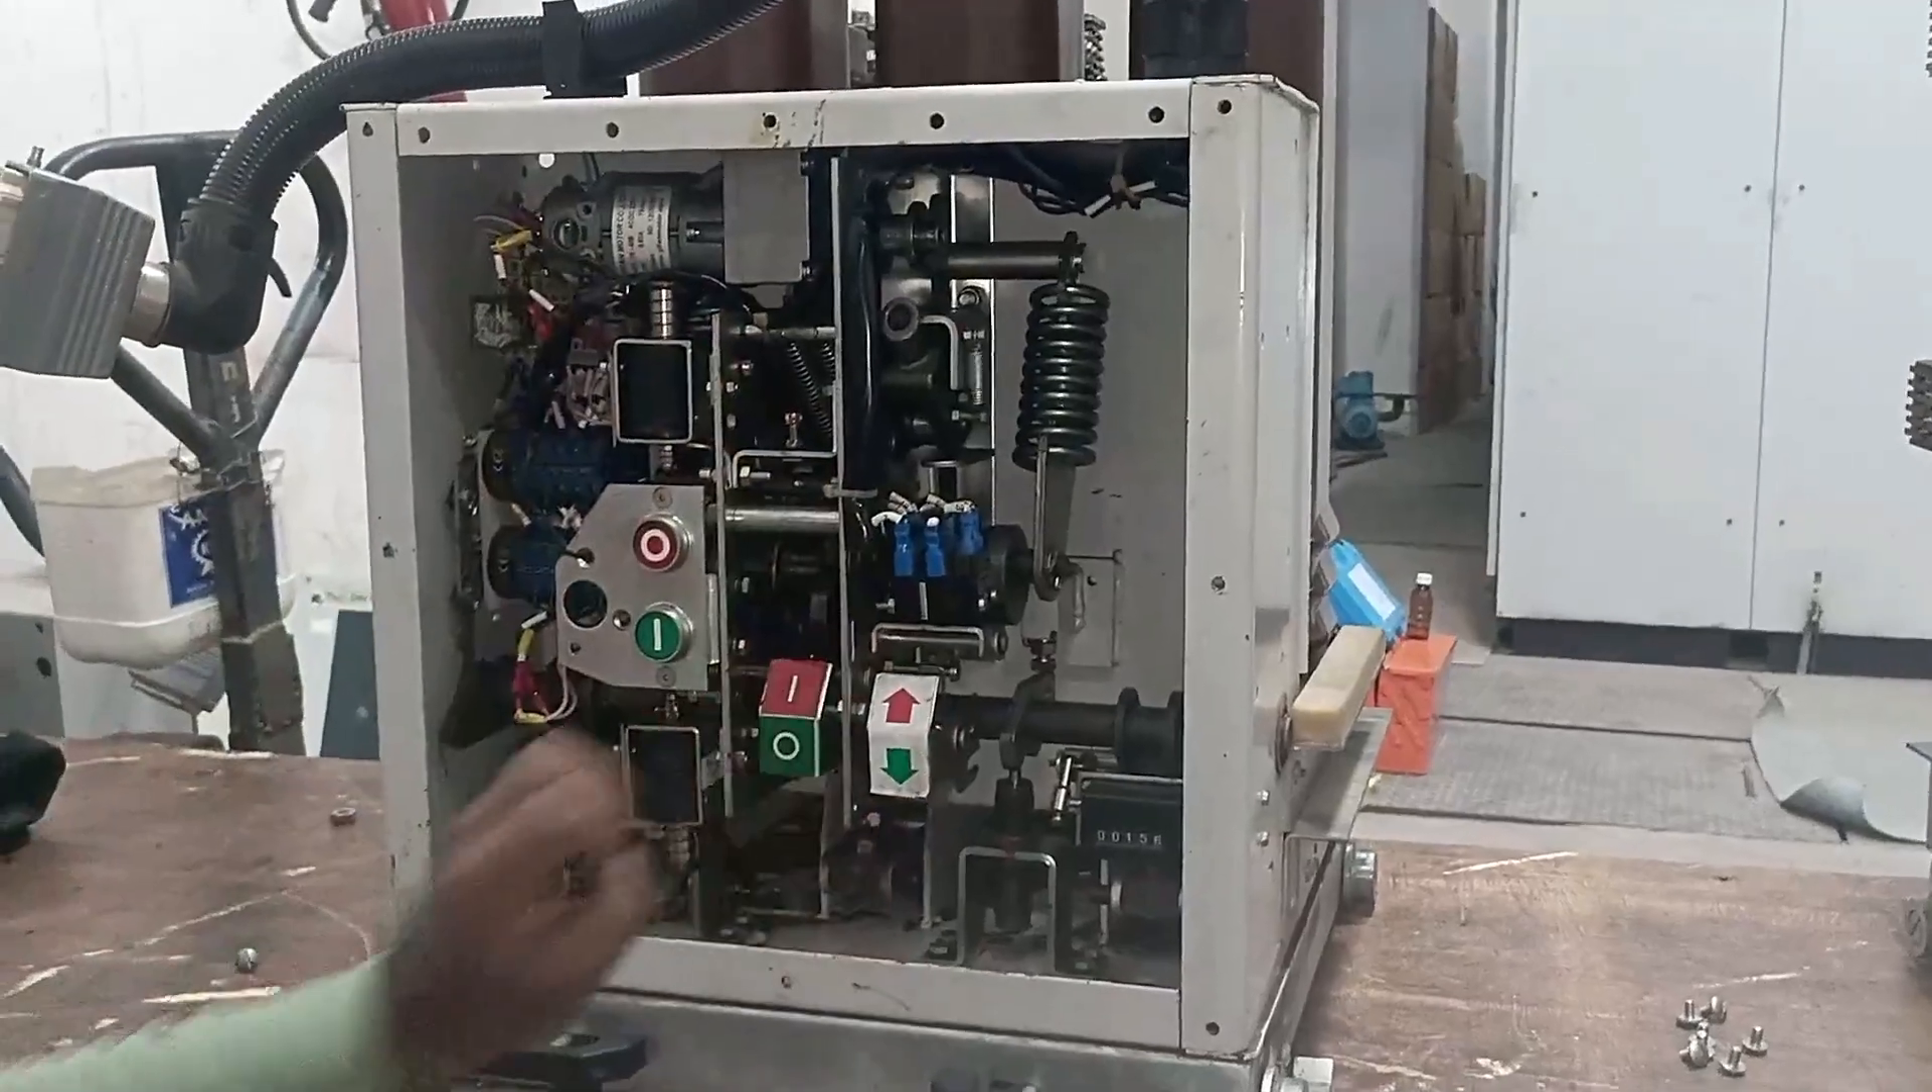Now this breaker here i removed the top cover of breaker.